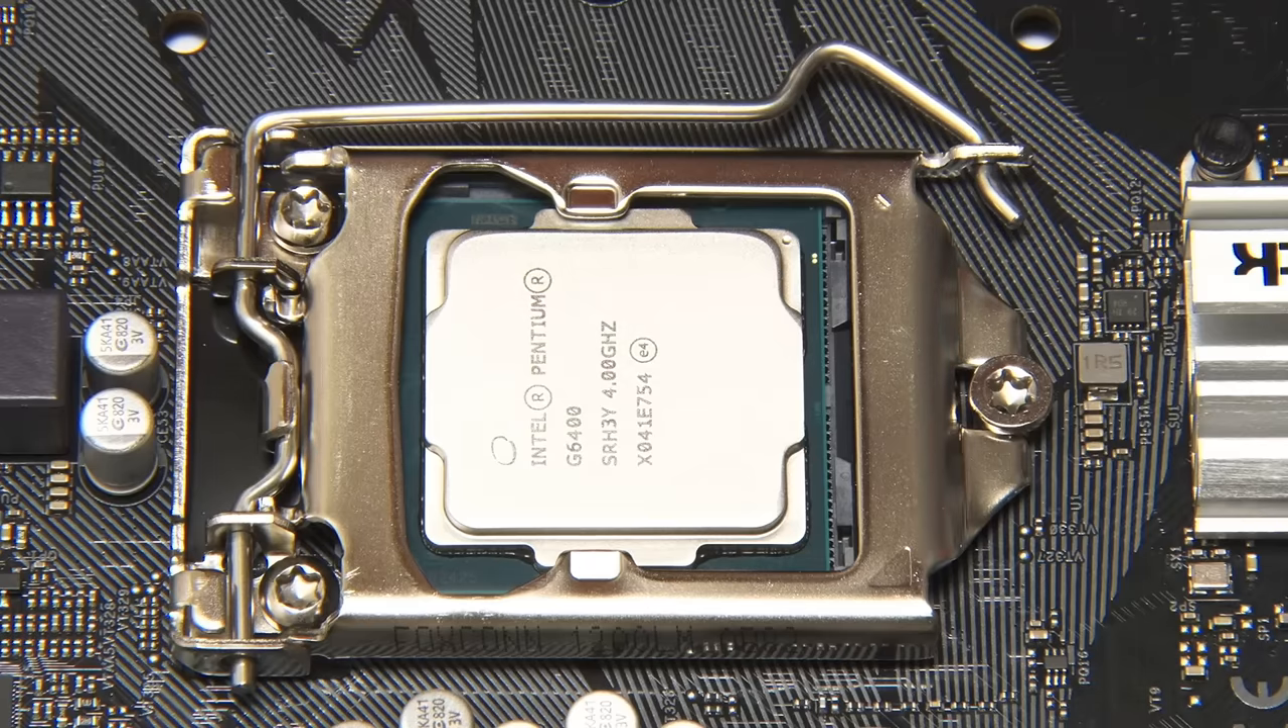We've mounted the processor in our motherboard.